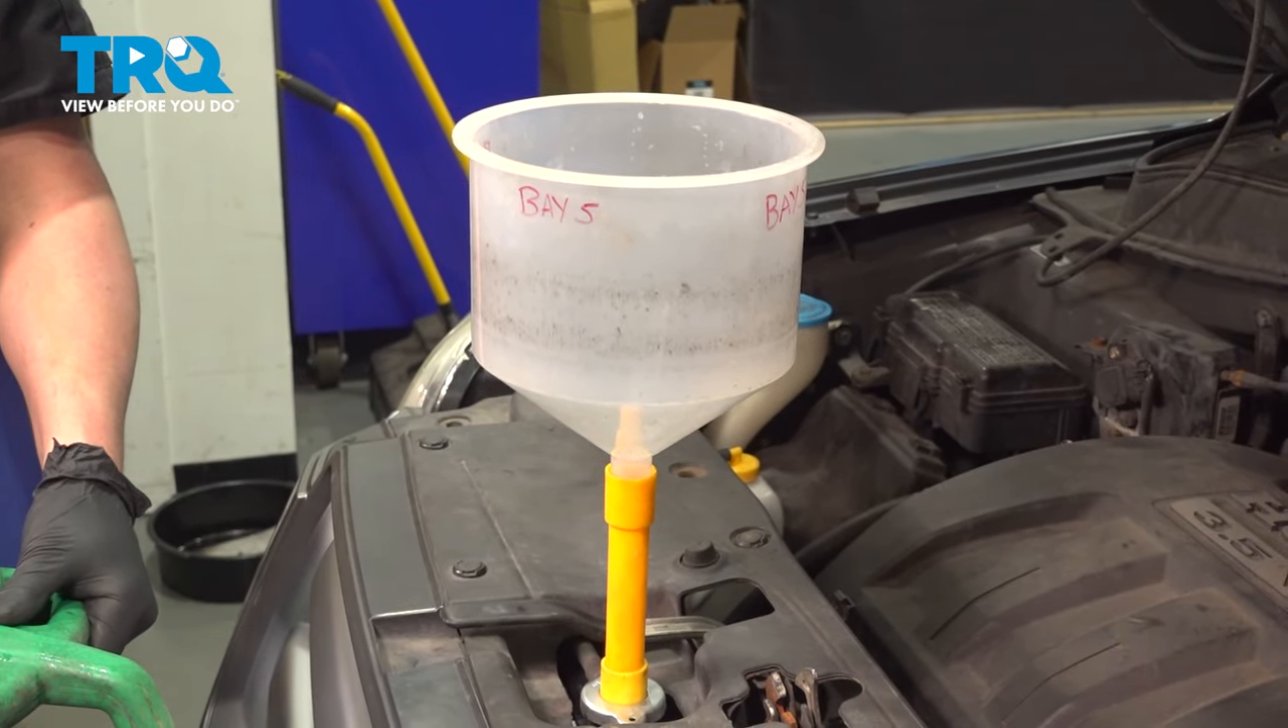On the radiator, I have installed a coolant funnel.